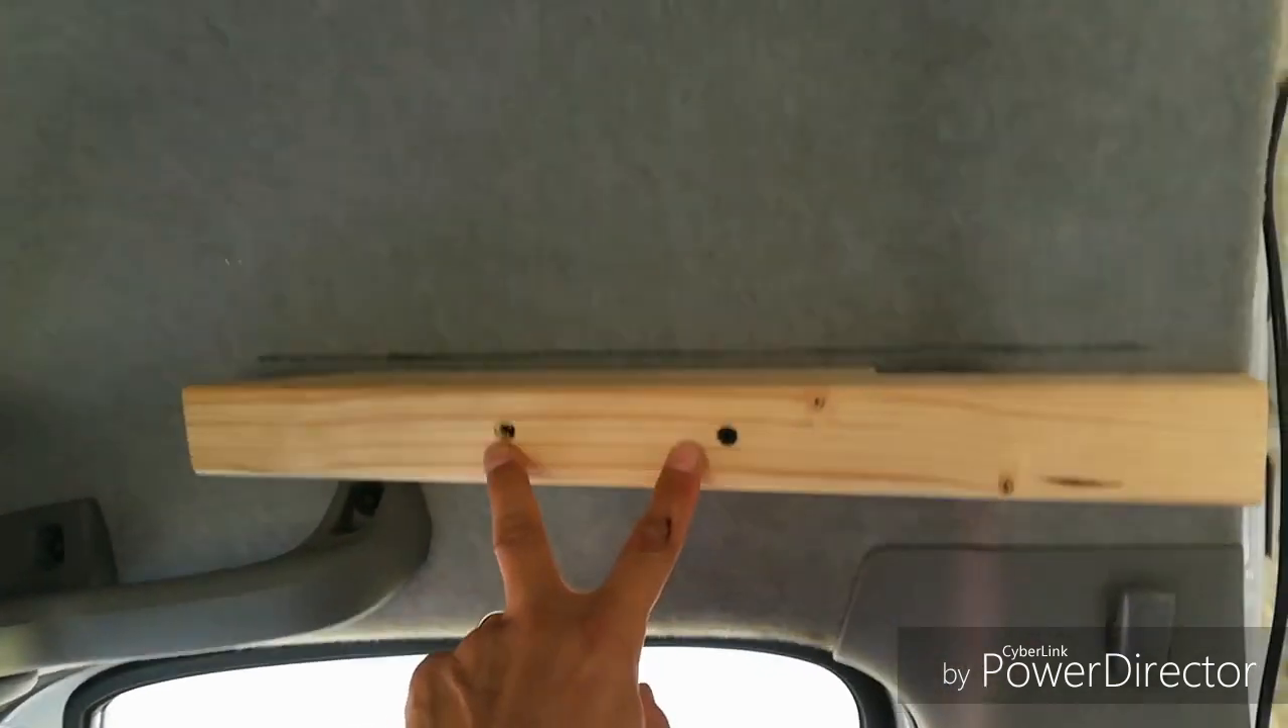Well I did finish up doing this, all I've done is just put the two screws through the timber.